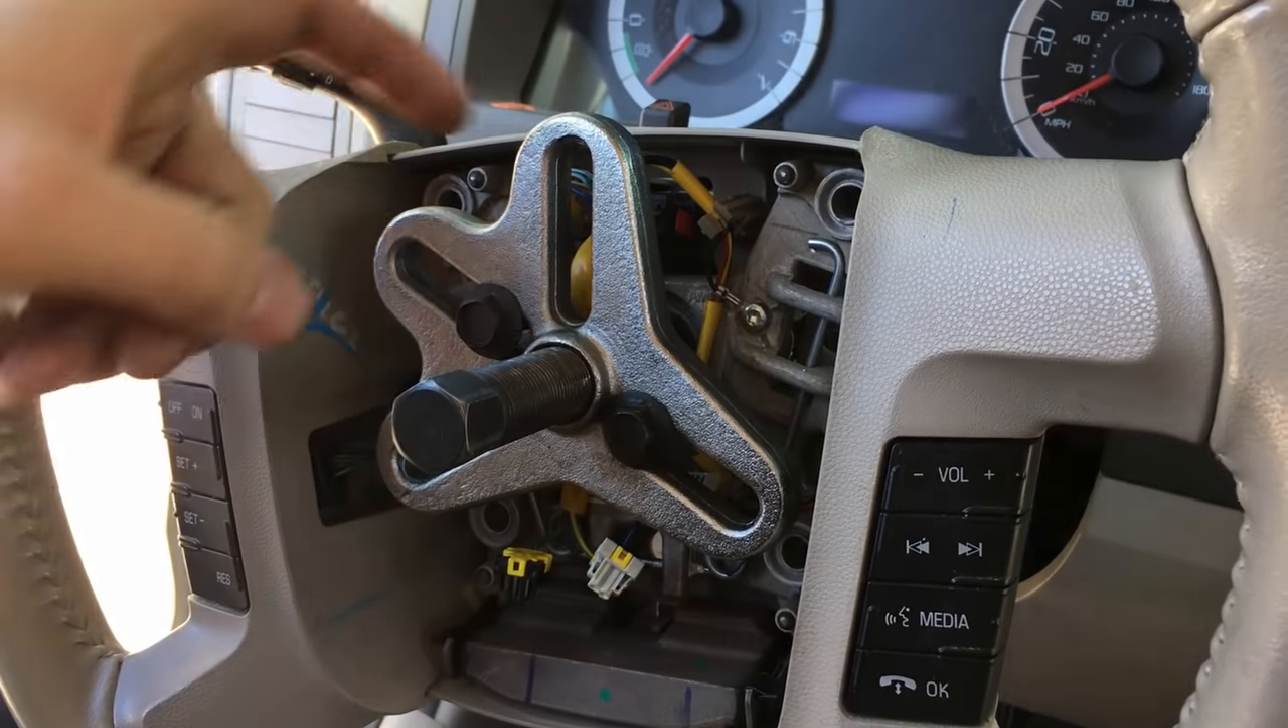Okay the puller is installed on there nice and even and got our two bolts threaded in.